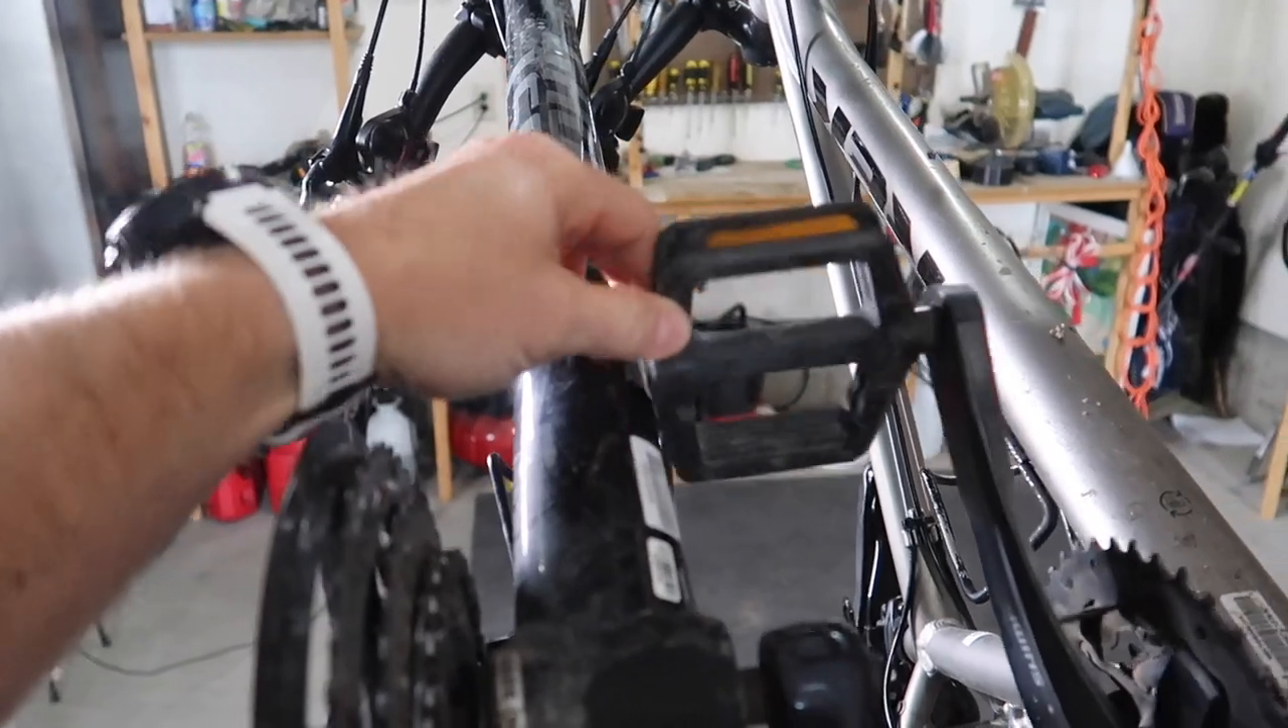I think the biggest problem that we've run into, okay if you look here, this pedal is pretty close to the next bike, right?